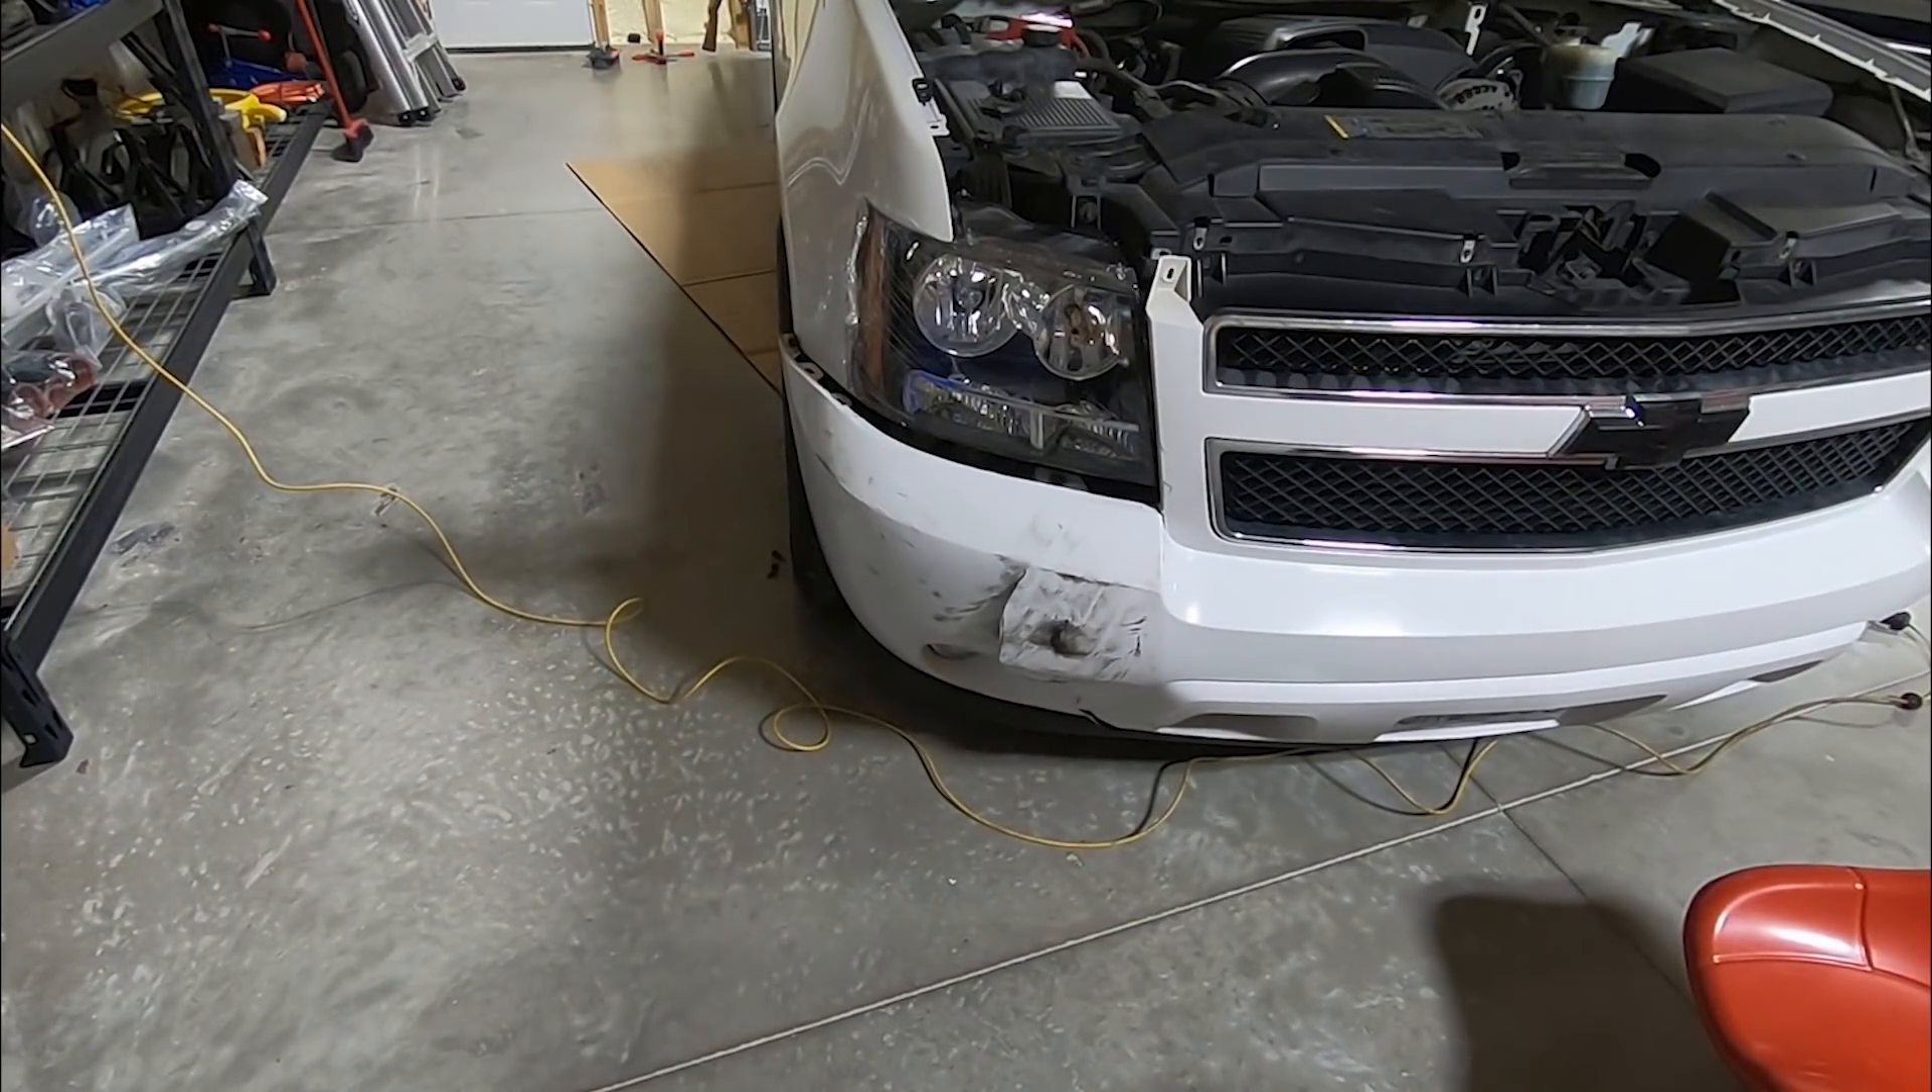I got the lights in and, um, as you can see, obviously this housing needed replaced too just because of old age.